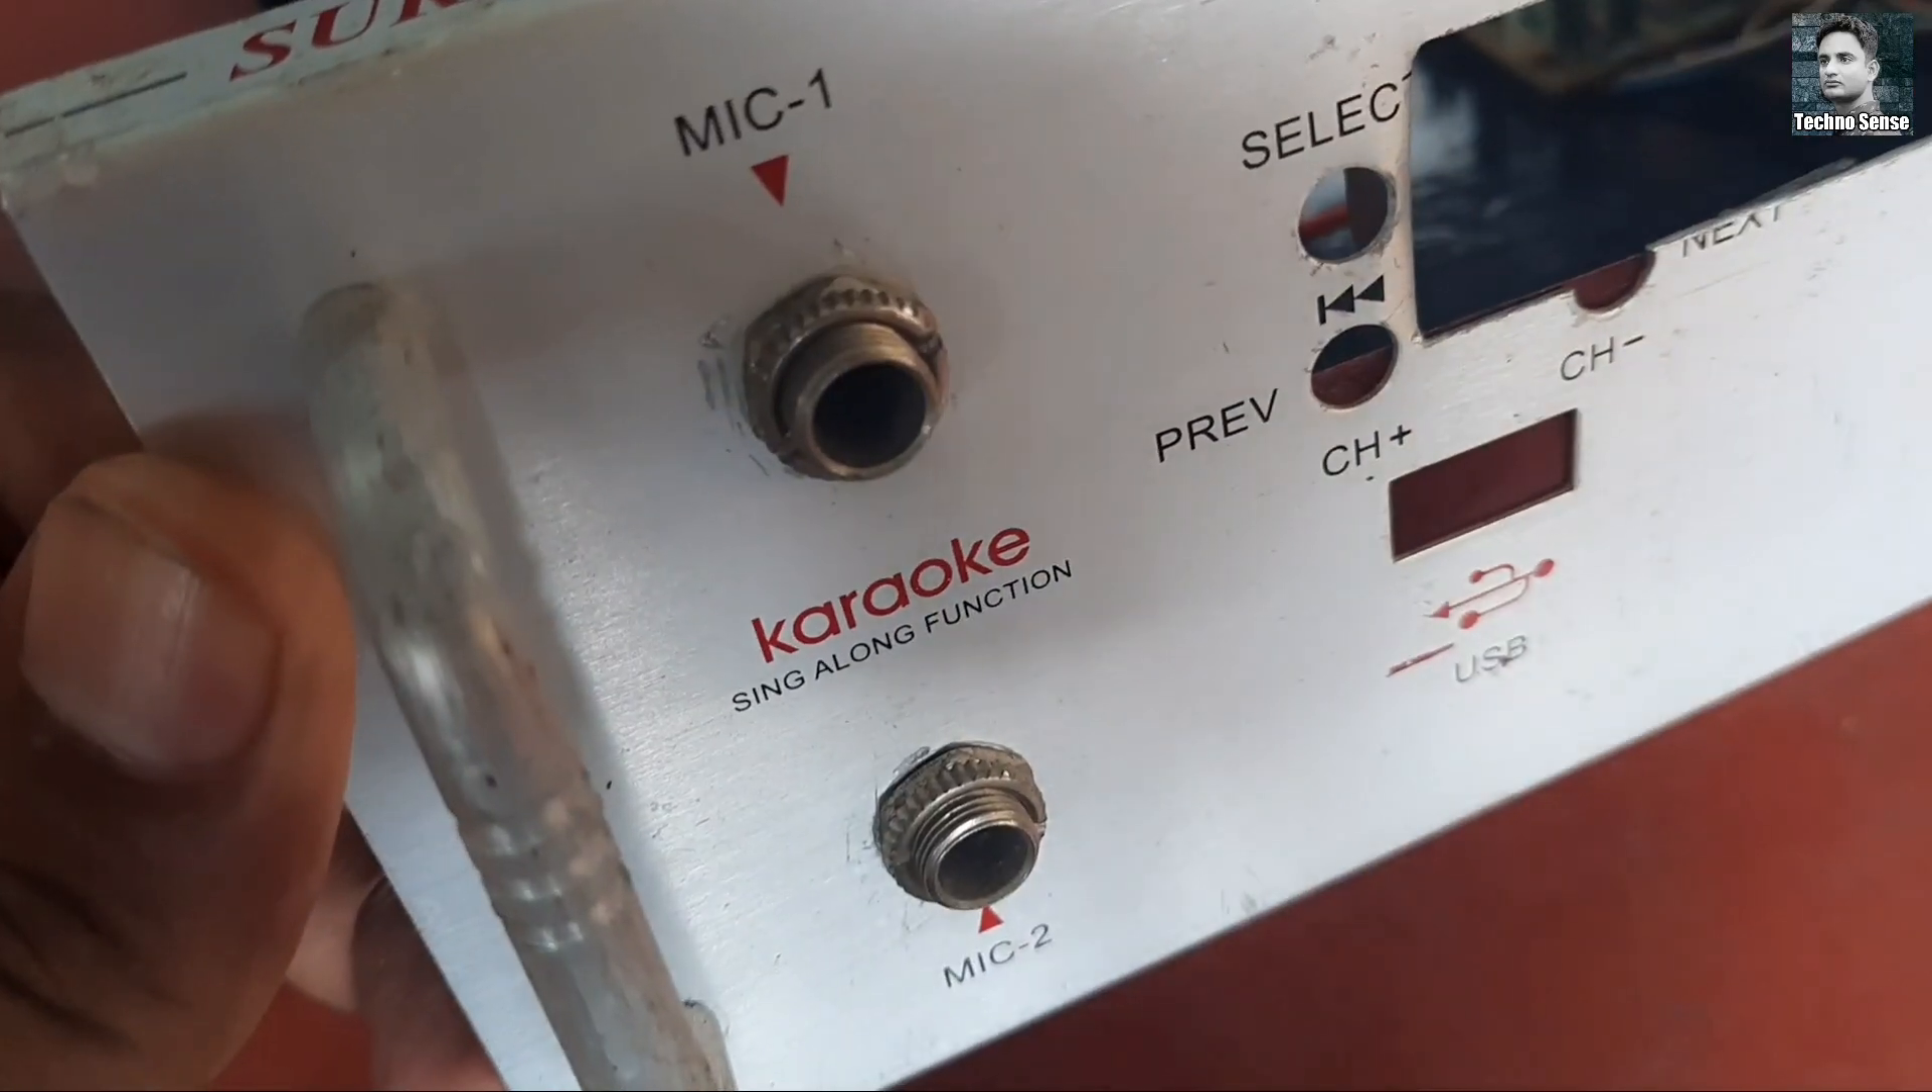तो दोस्तो देखें यहाँ पर दो माइक का सौकेट सेटिंग हो चुका है।